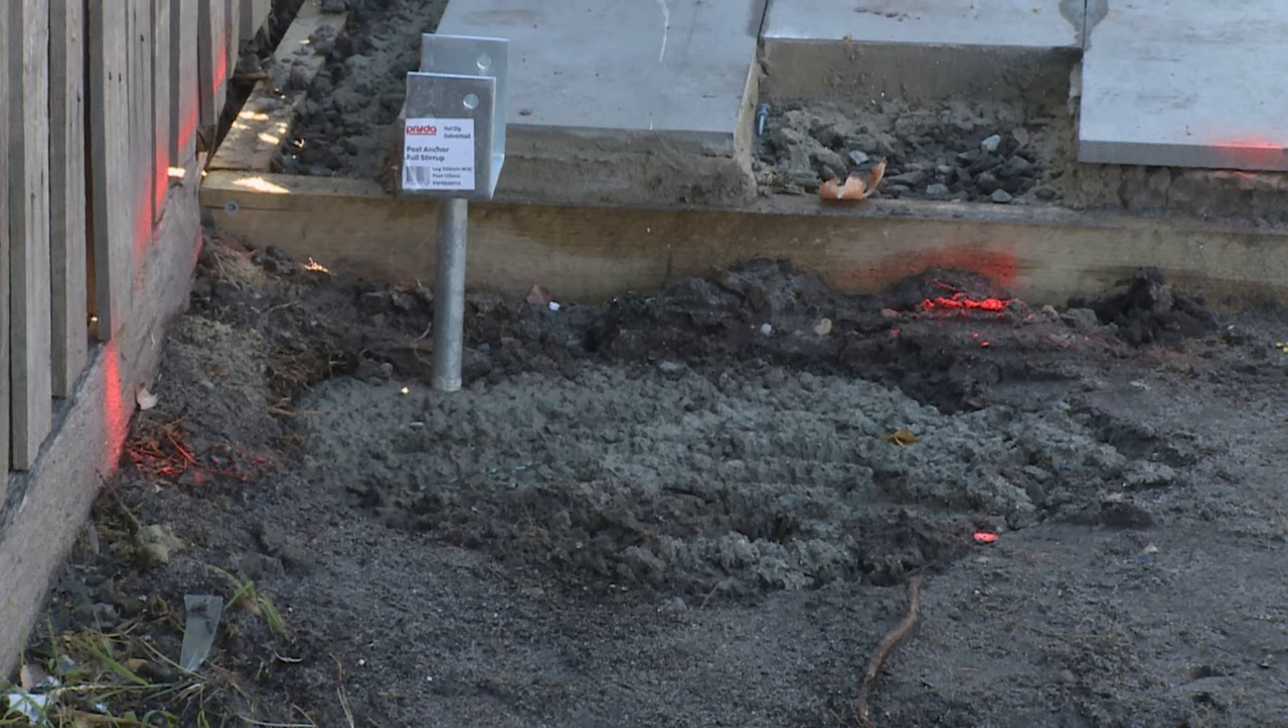Now that your post supports are concreted in you're ready for your beams and posts.